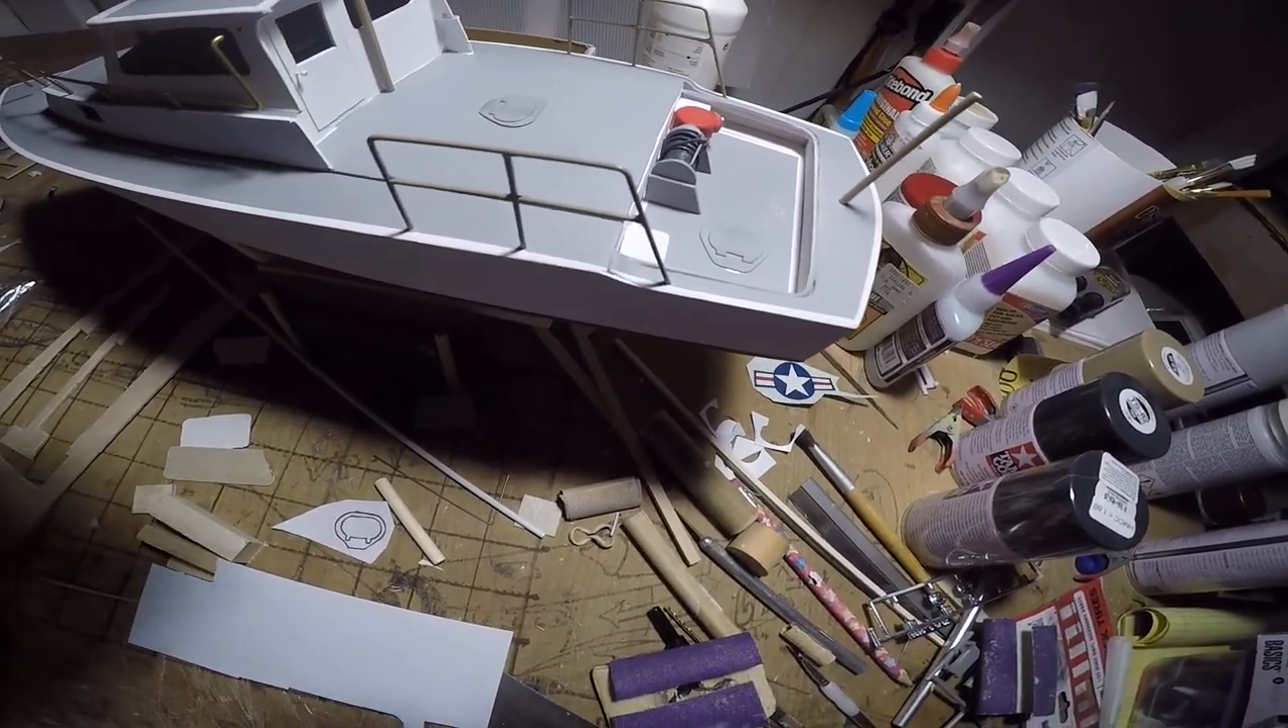I've secured the rear railings and then they're painted.